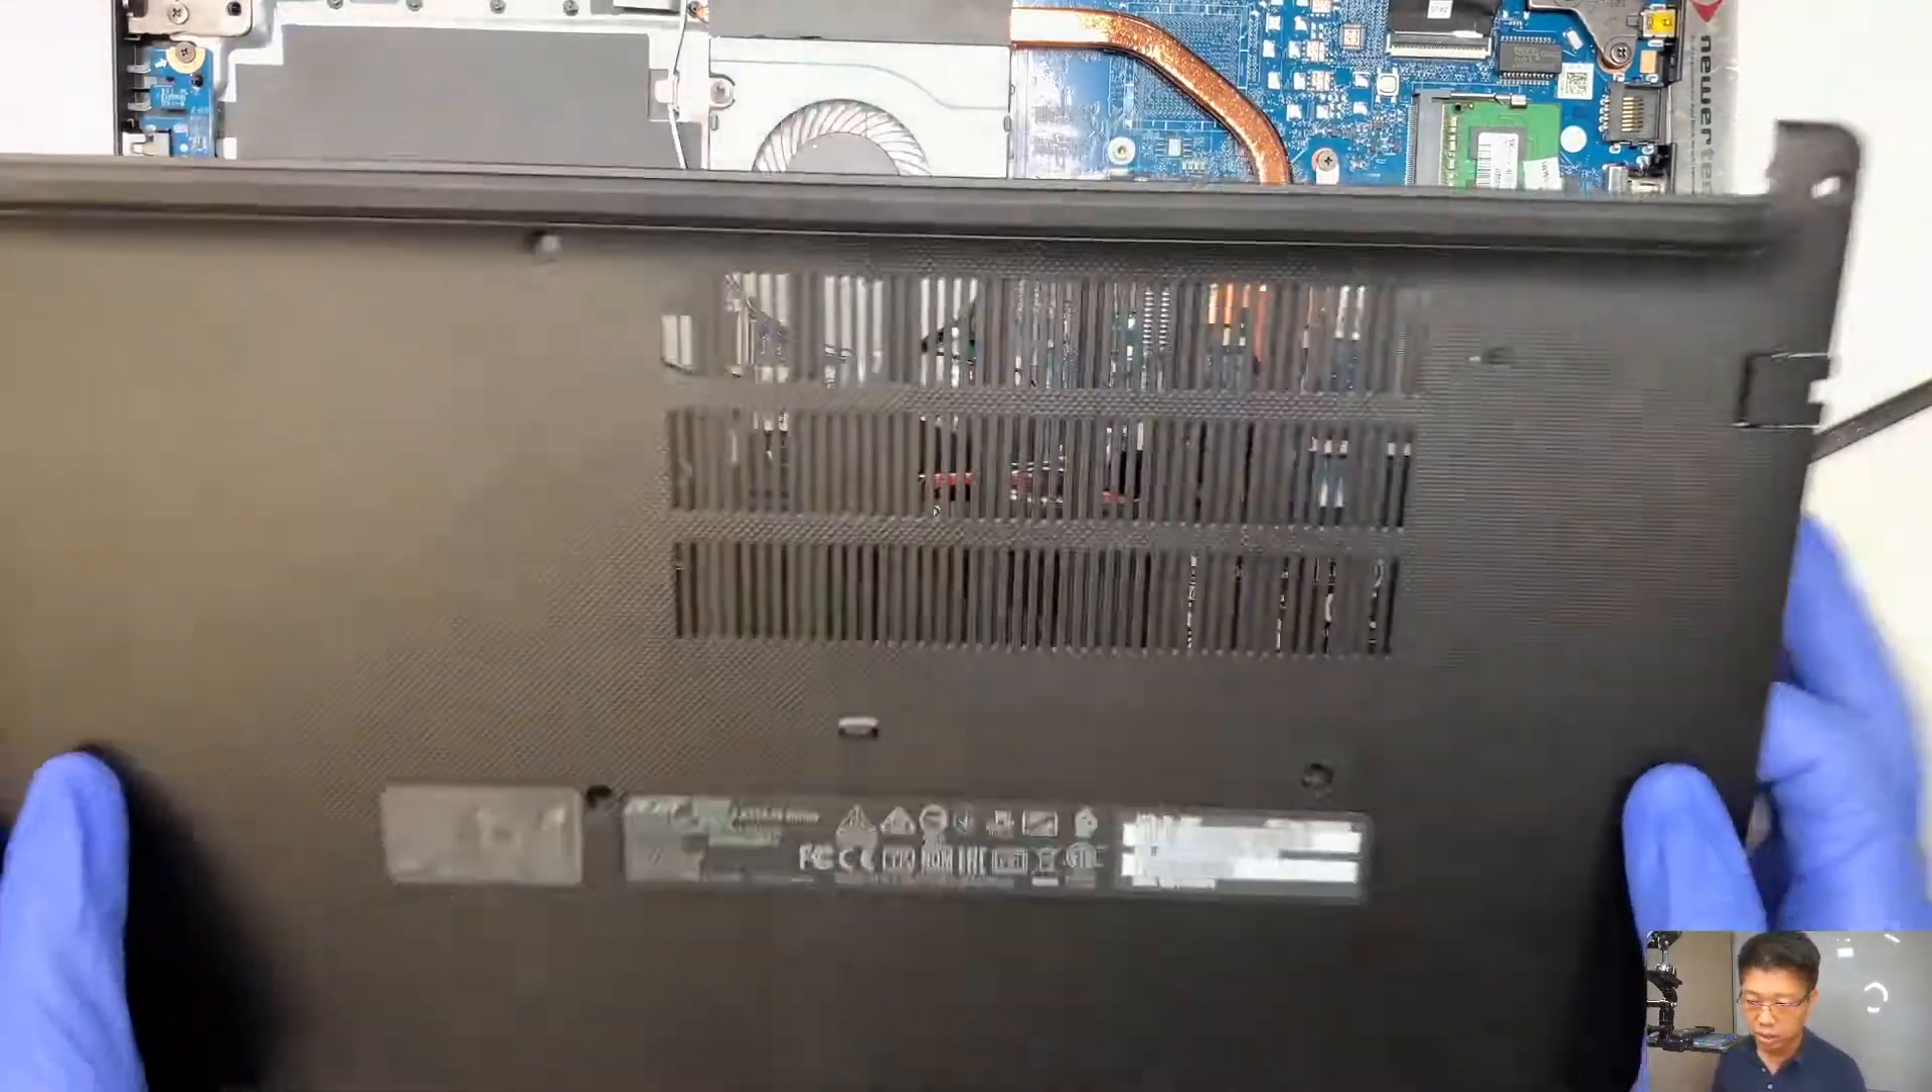So there you have it. I just removed the back cover.